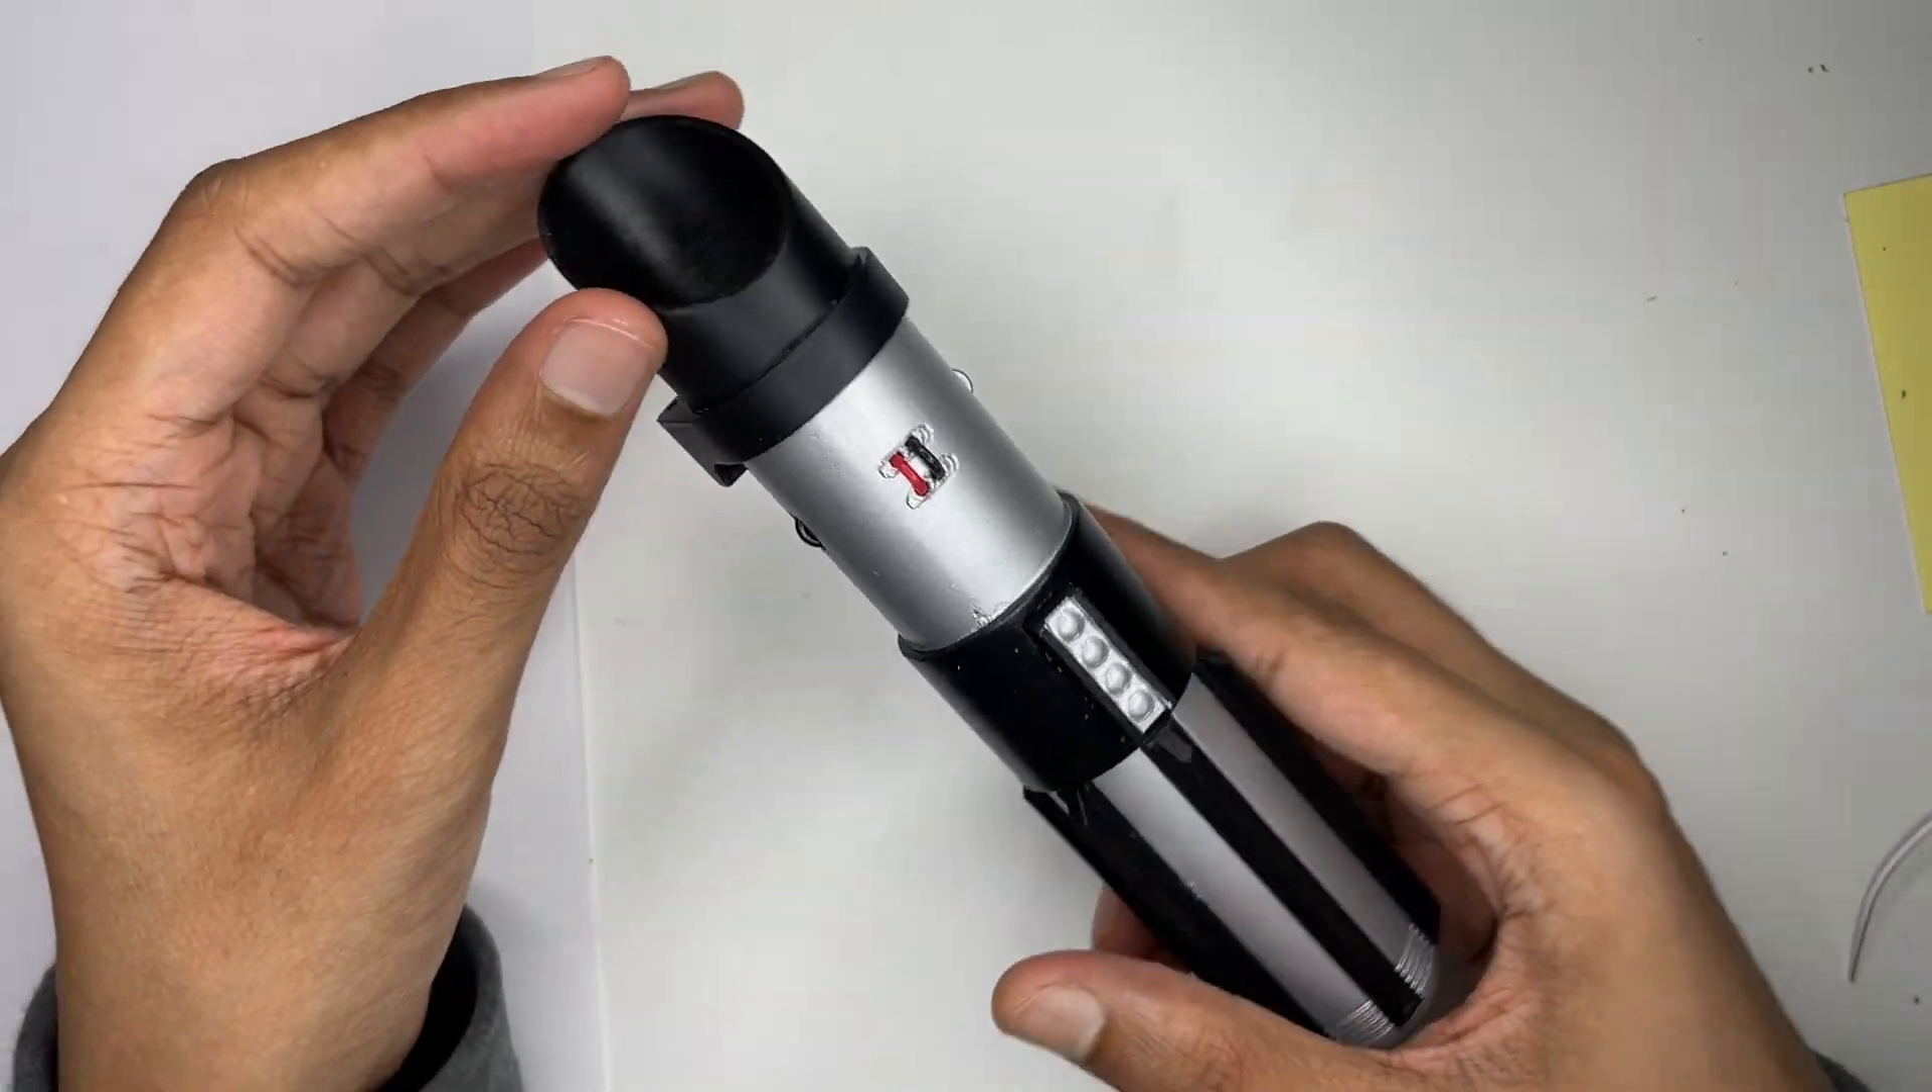The final piece is aligned to the hilt and it looks absolutely great.